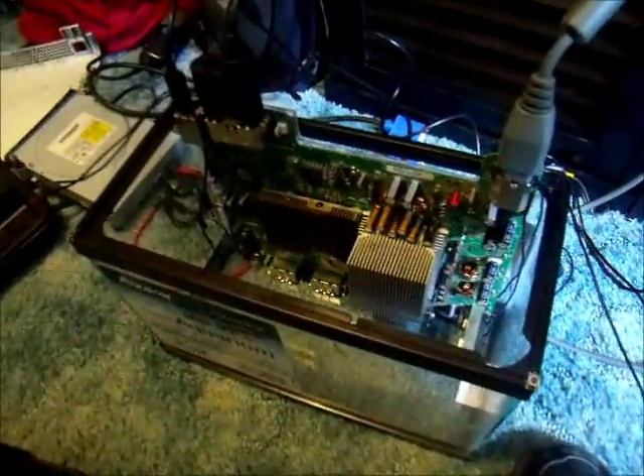As you can see I've actually got the actual motherboard now into the aquarium.